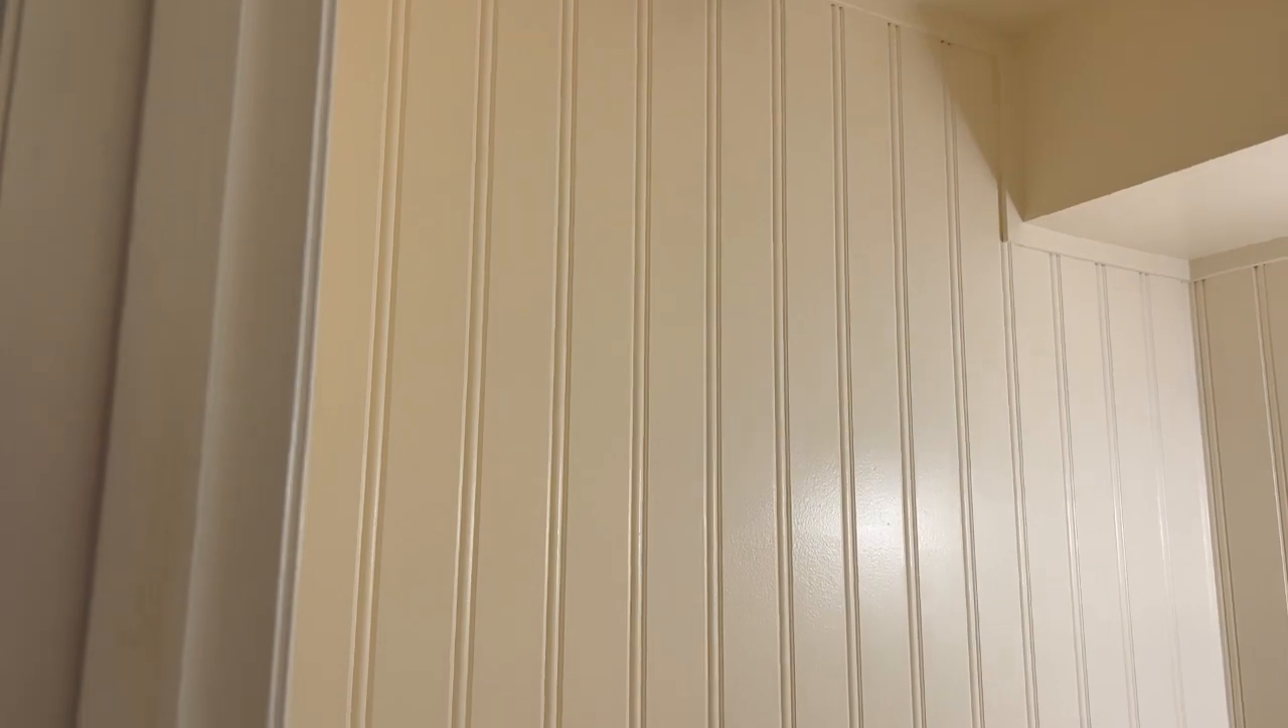This is all of the new beadboard. It looks so awesome! And we did the trim.